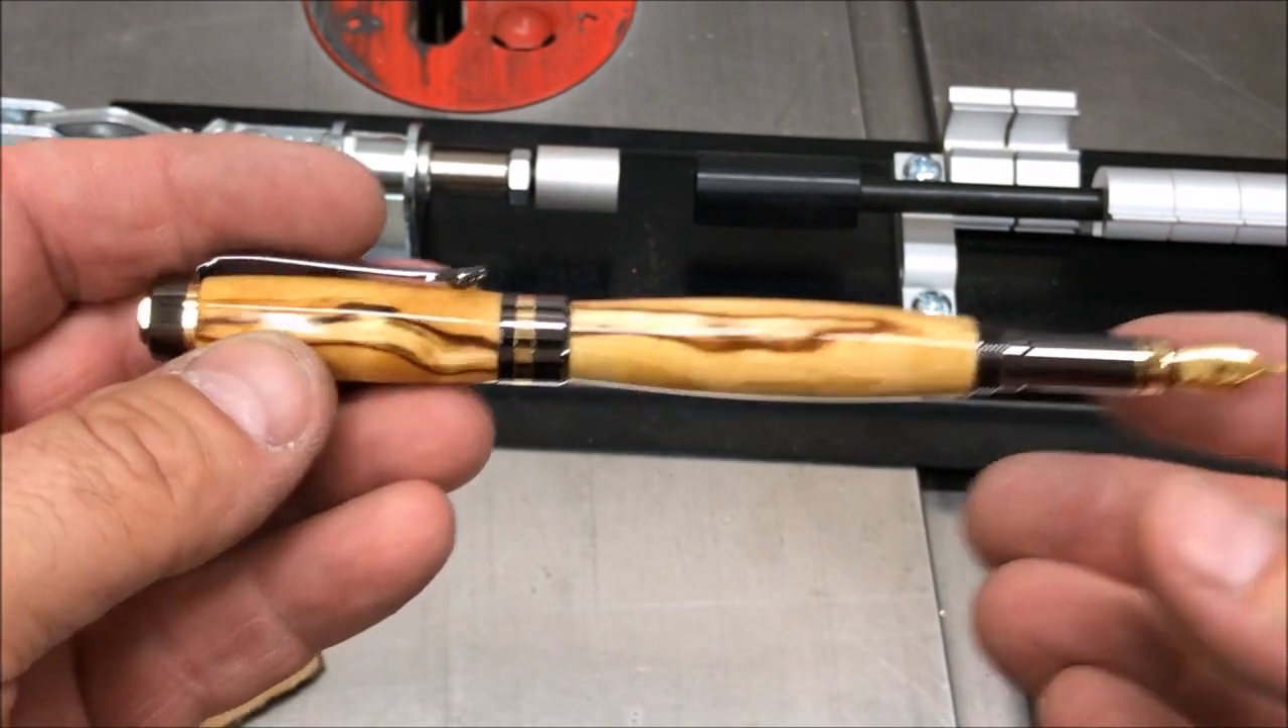You can see we've got a gorgeous fit along that ring, a gorgeous fit along the cap.